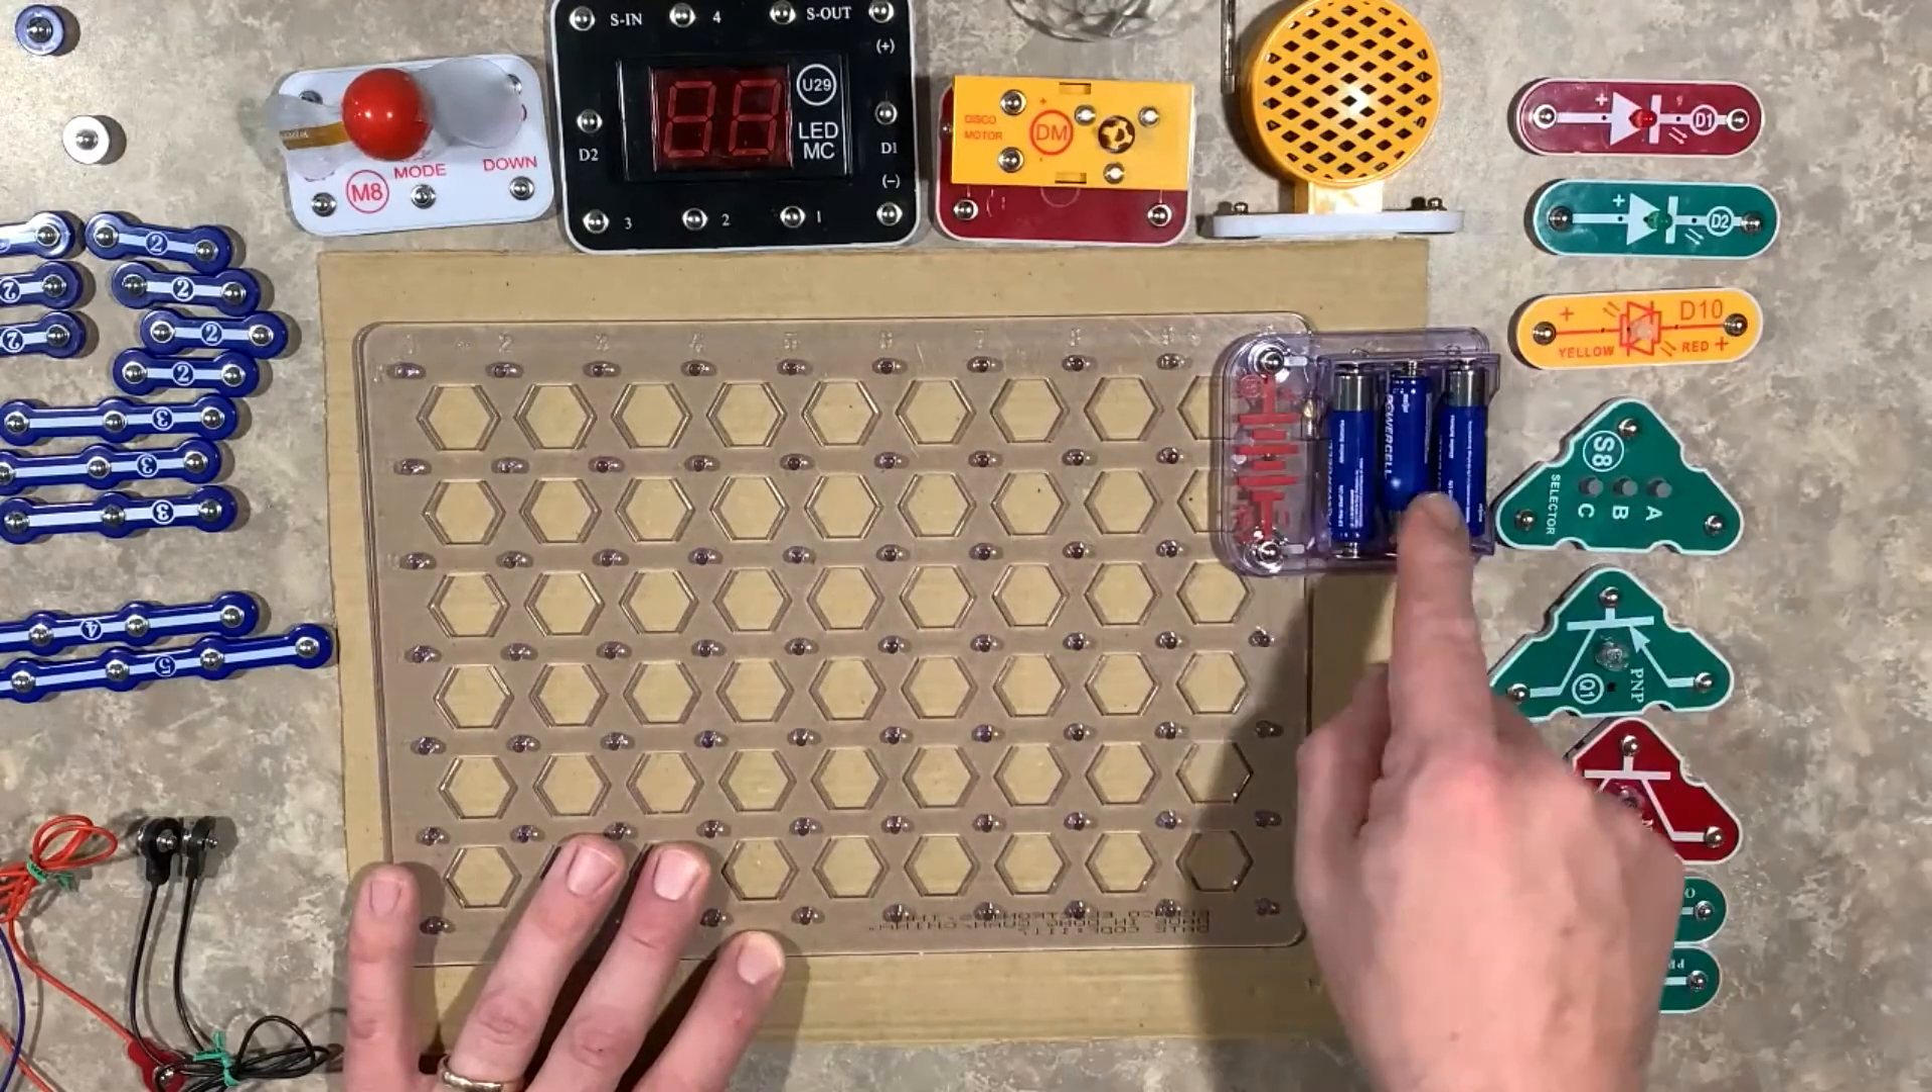So I've already got my battery pack in place.